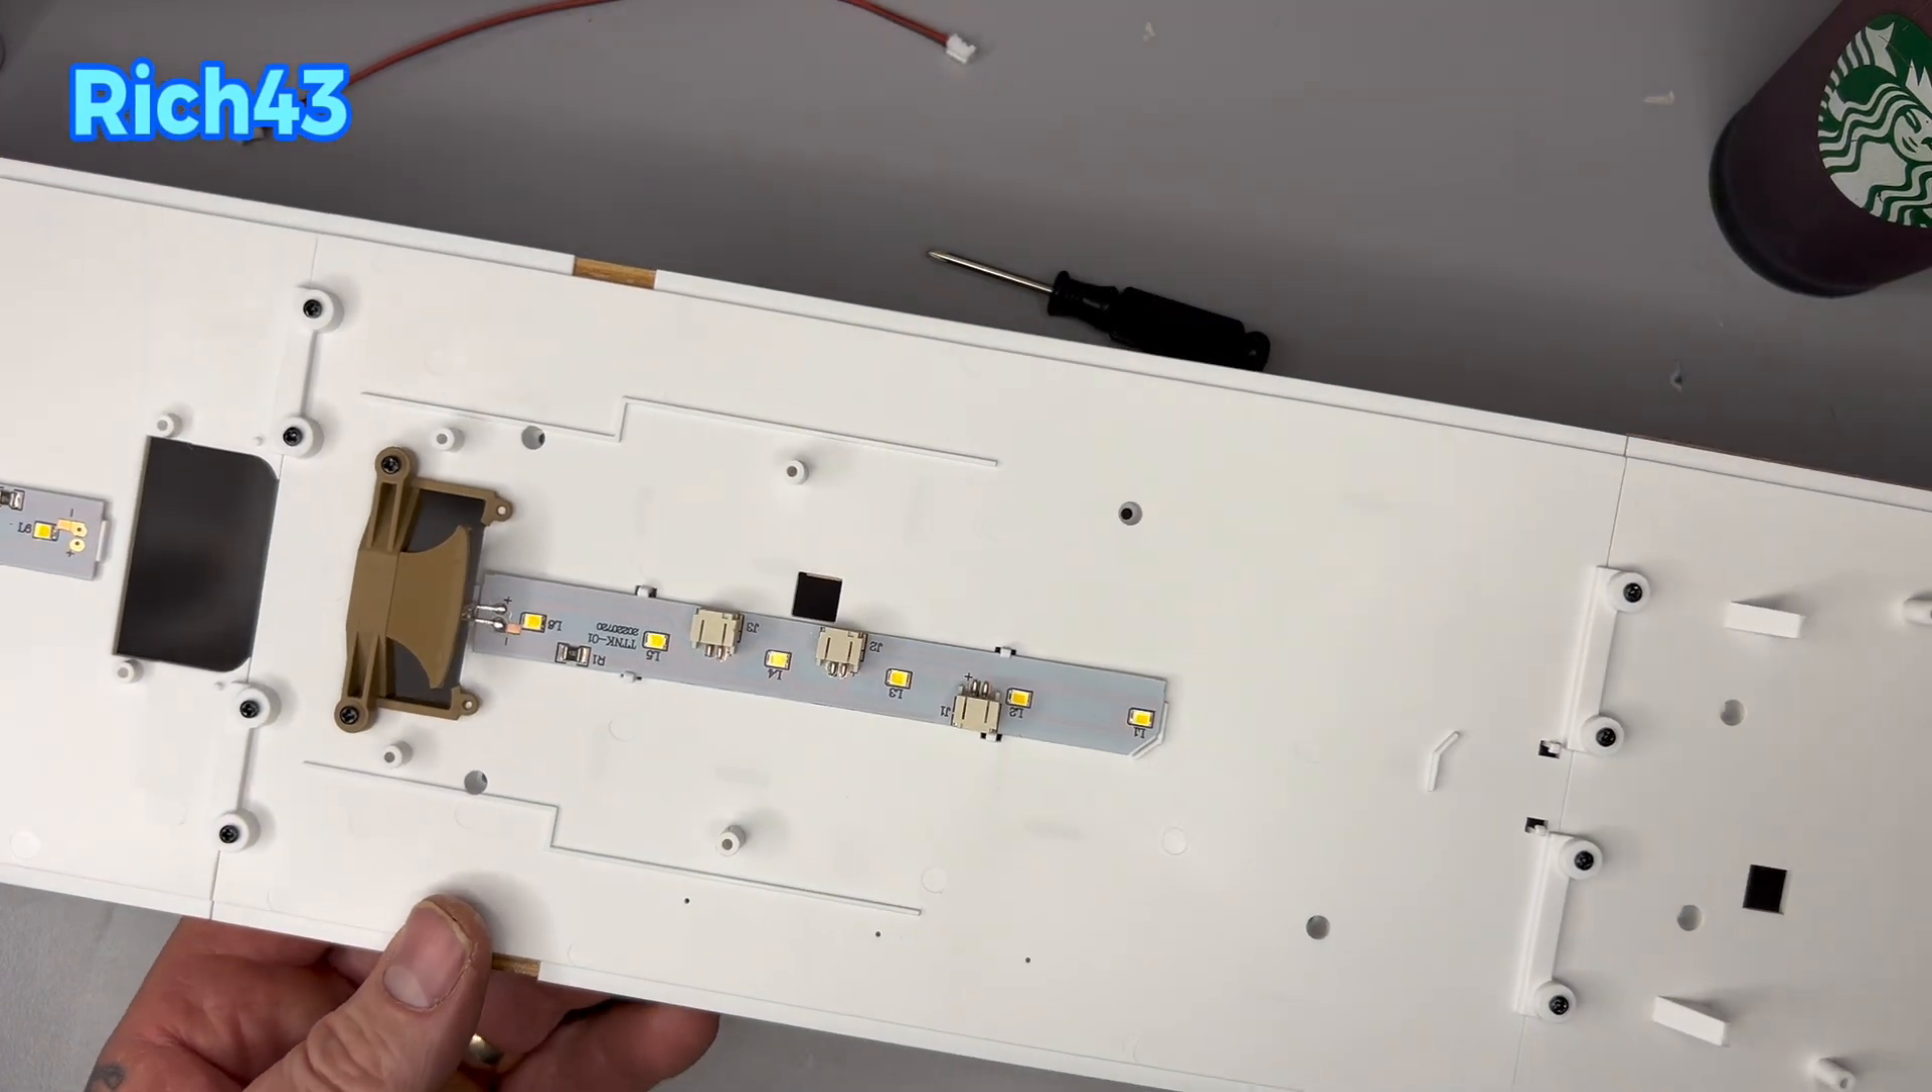There you have your led strip fitted to the bottom of the deck the promenade deck.